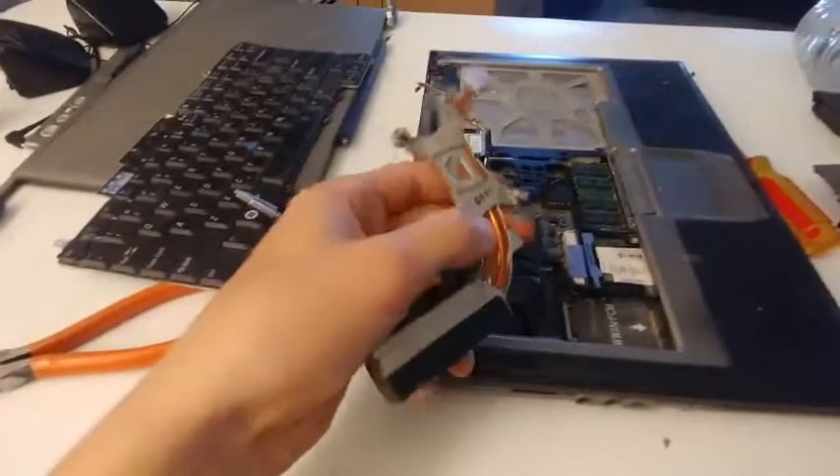And just like that, we've removed the heatsink.